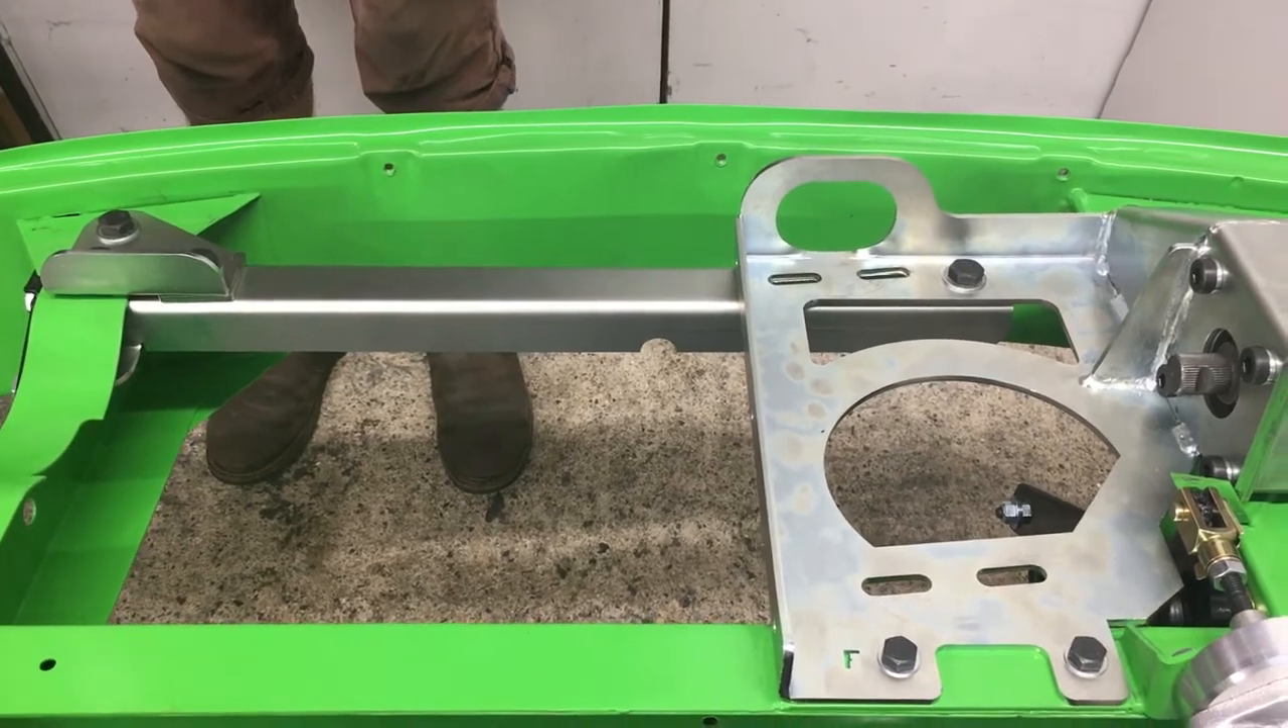That's that bracket ready, fully installed.